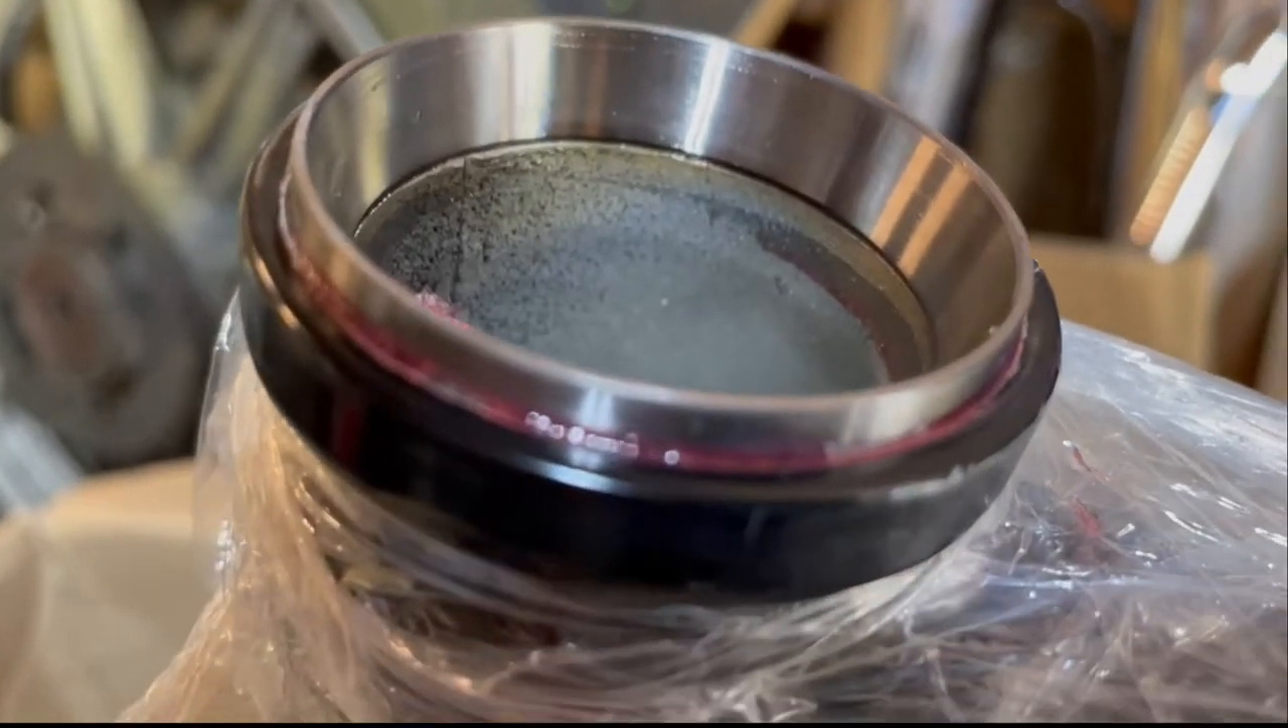So, I drove the upper race in, but it sticks out.